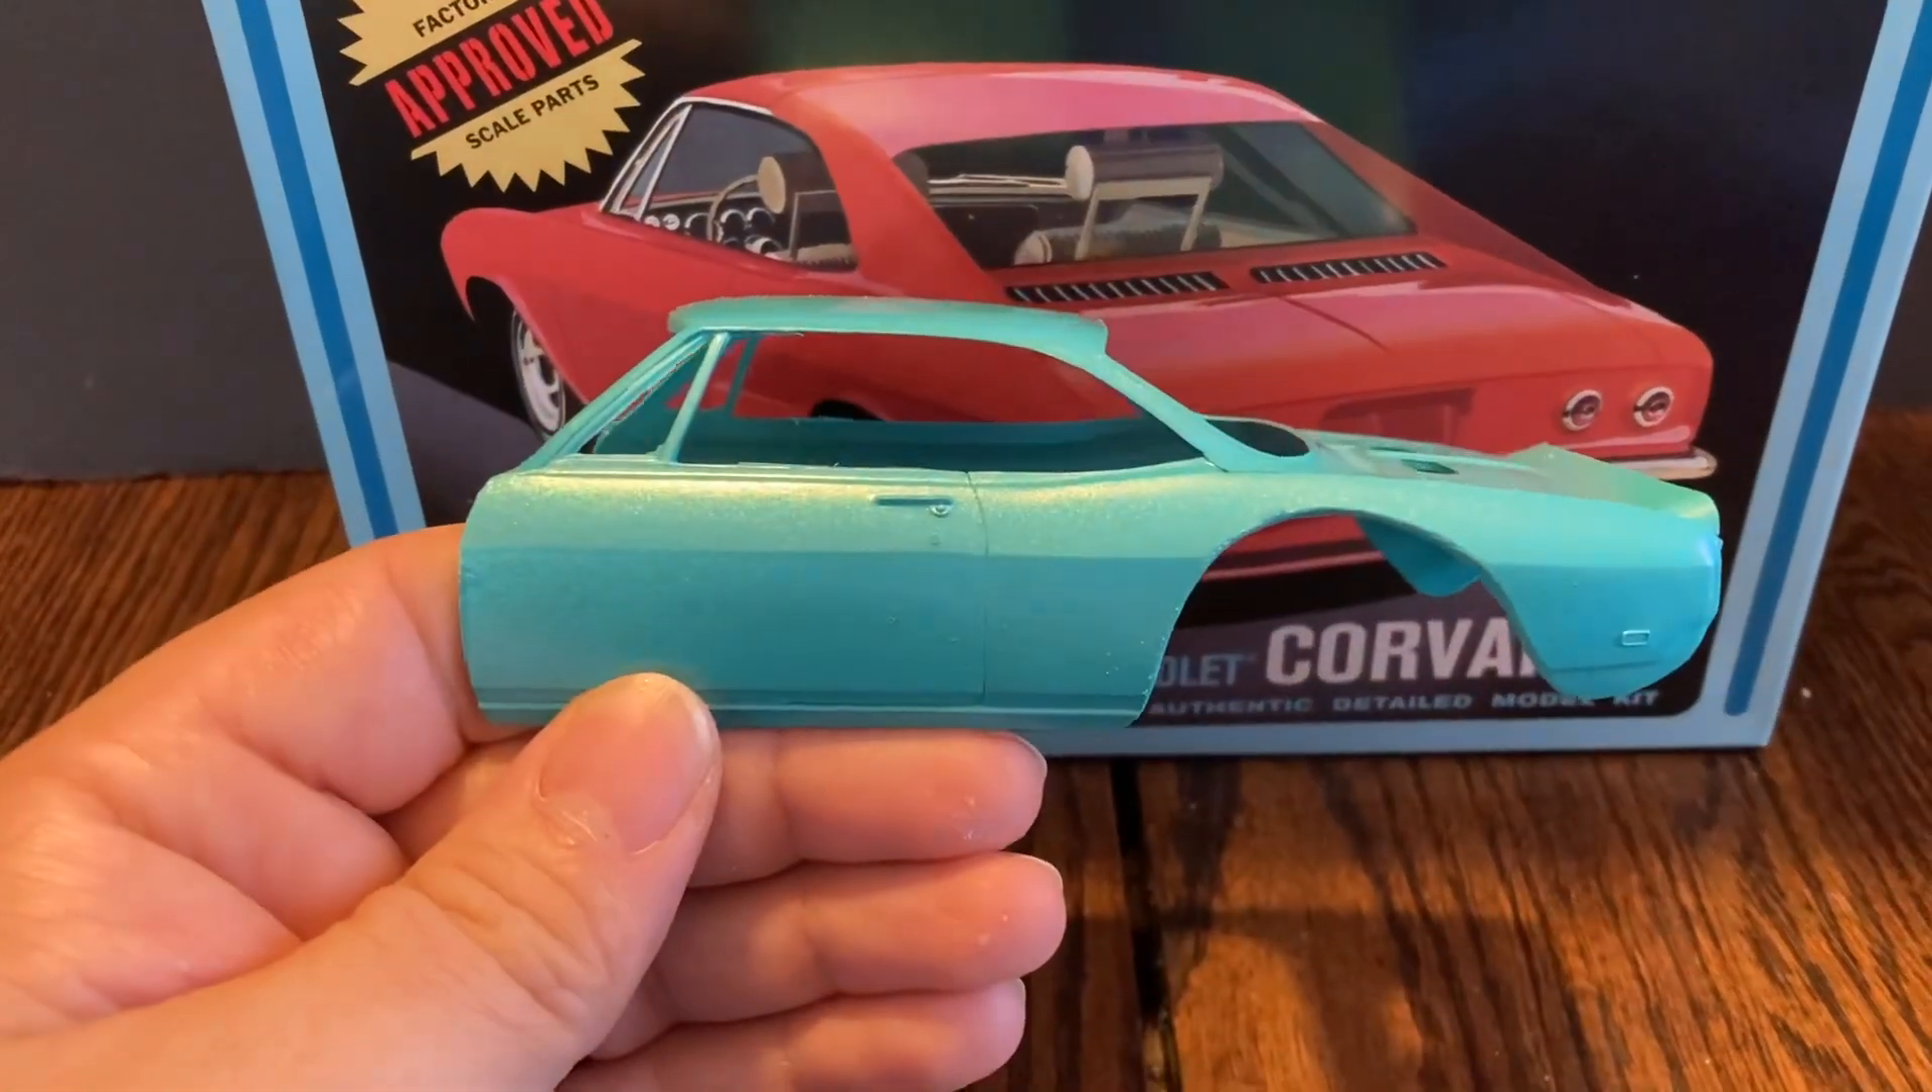So so far as you can see i cut the wheel area out the back and then cut the front off.